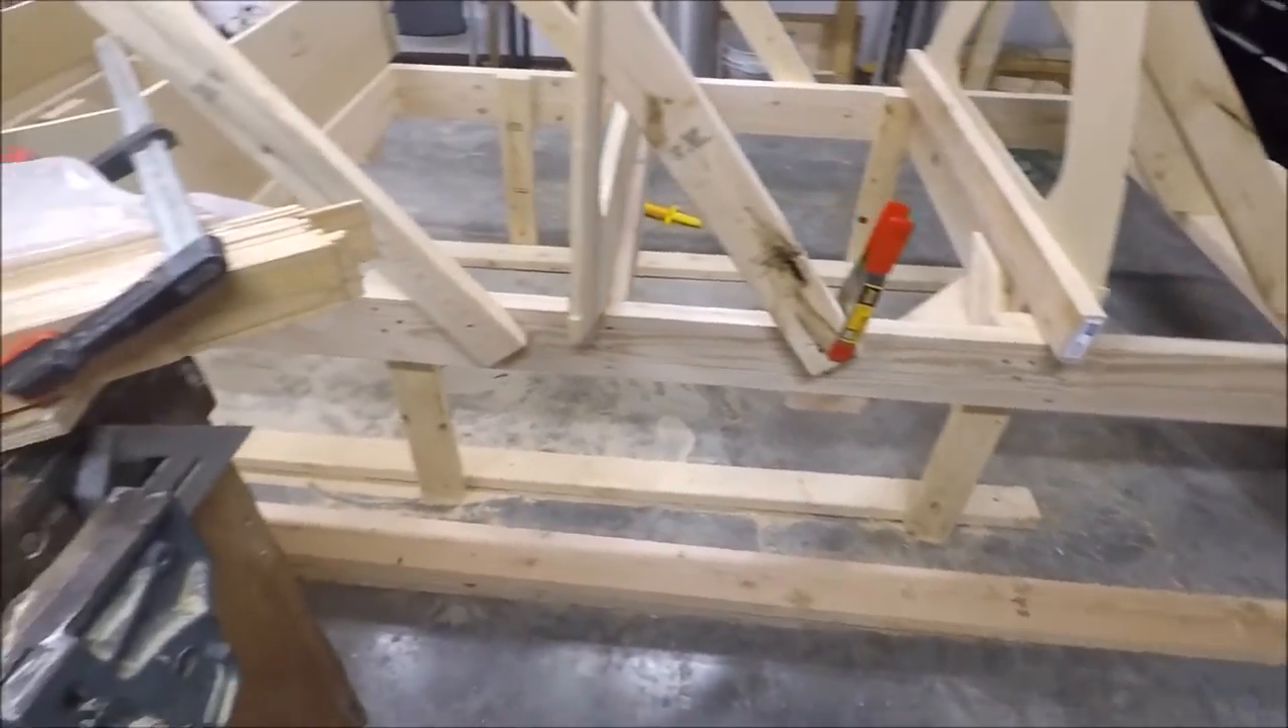First of all, we built this frame for the boat.